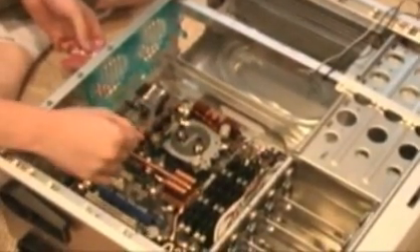Okay, so now the motherboard, we've successfully installed it into the case.